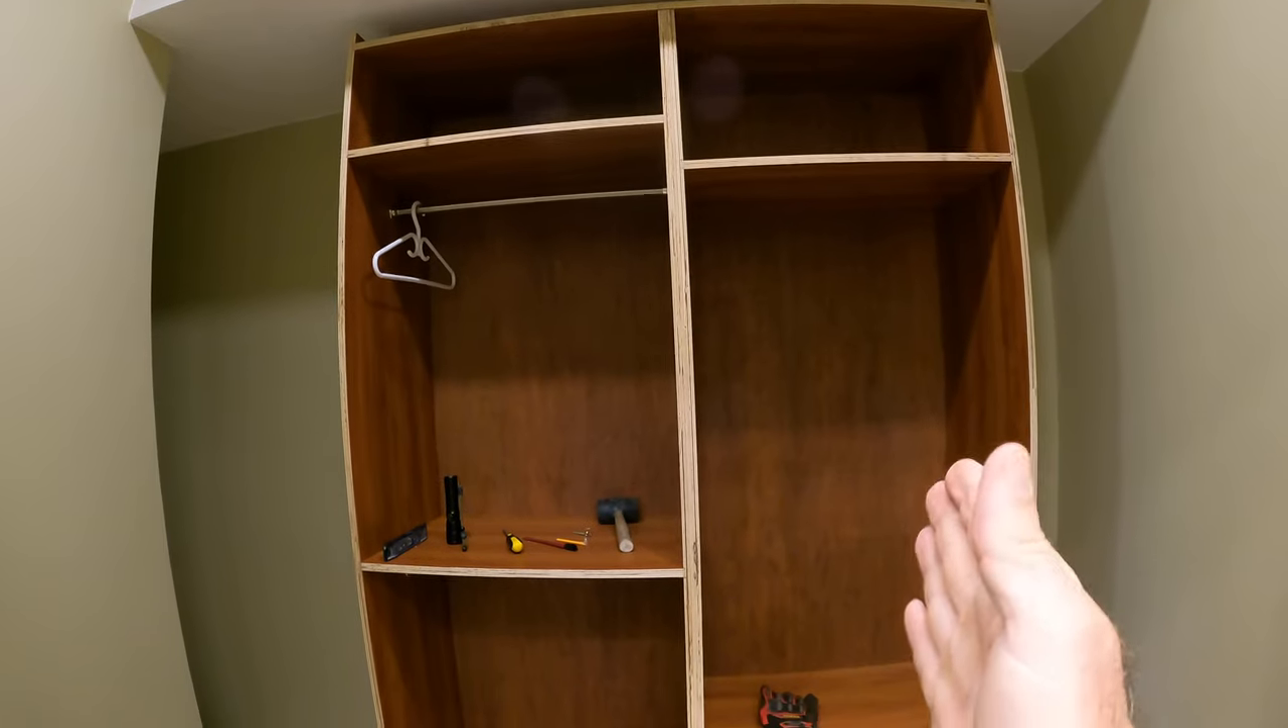Inside, the back panels are installed.